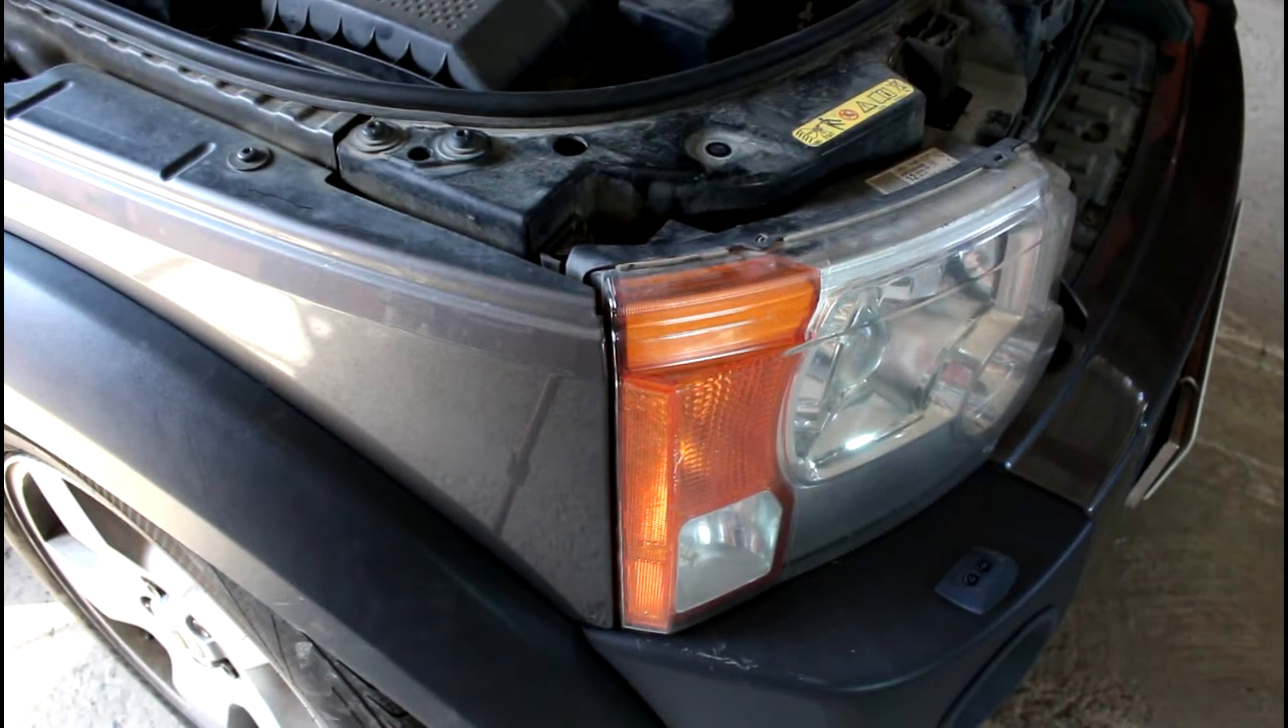Подключаем разъем. Одеваем фару. Все, фара установлена.